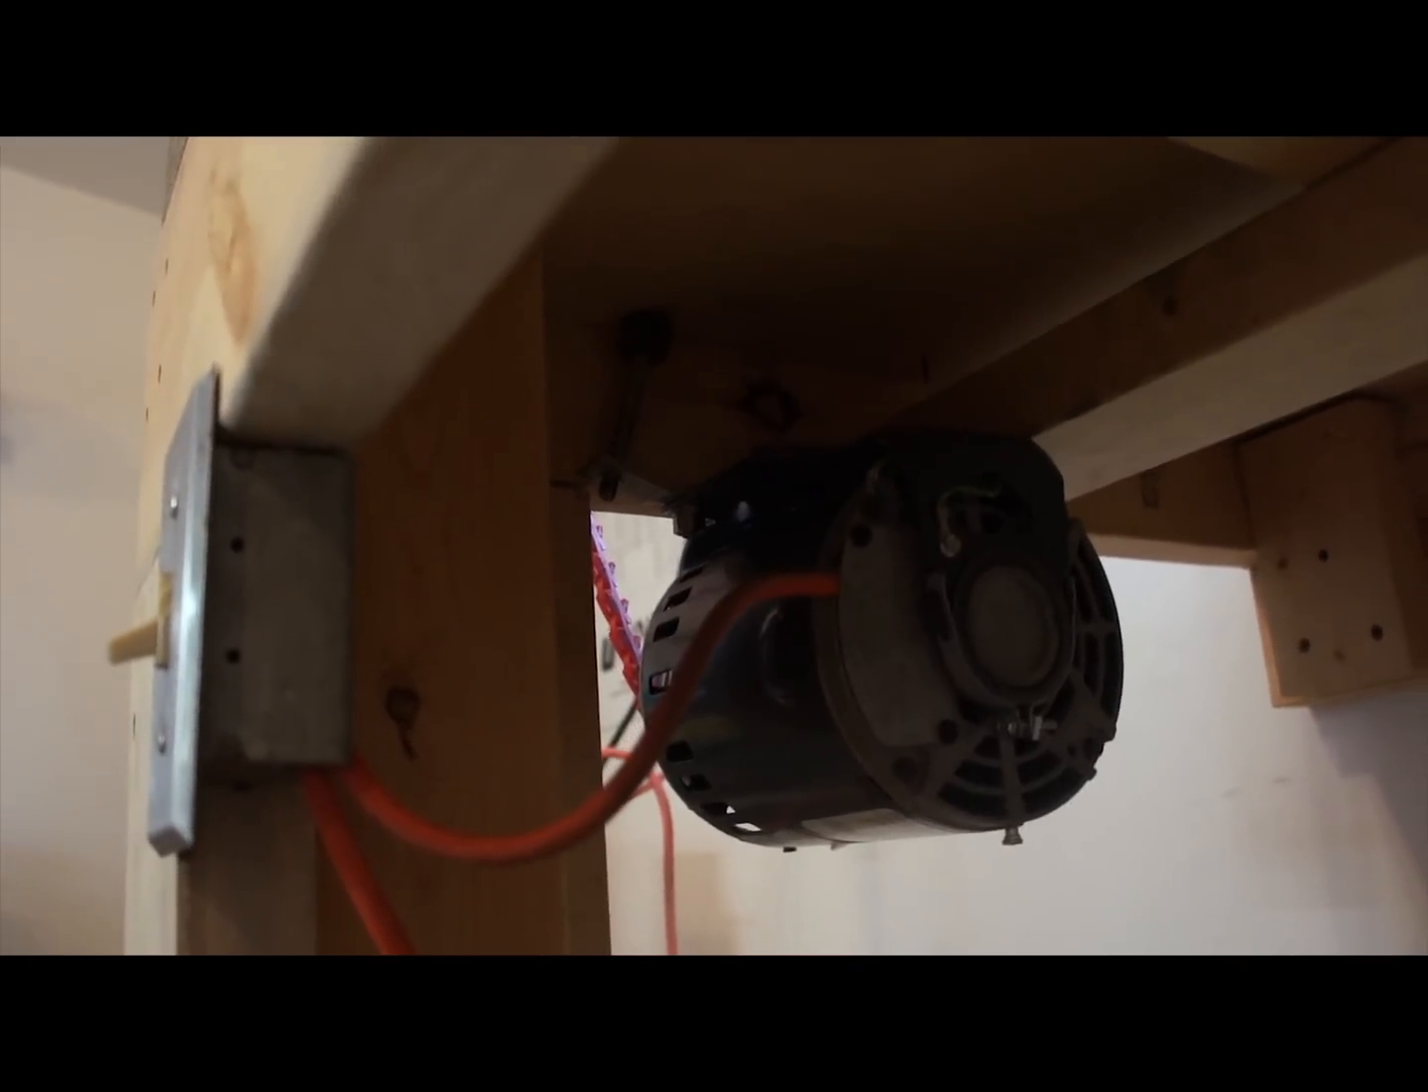That motor mount or the motor I should say is actually mounted to that beam I put across for really no apparent reason.